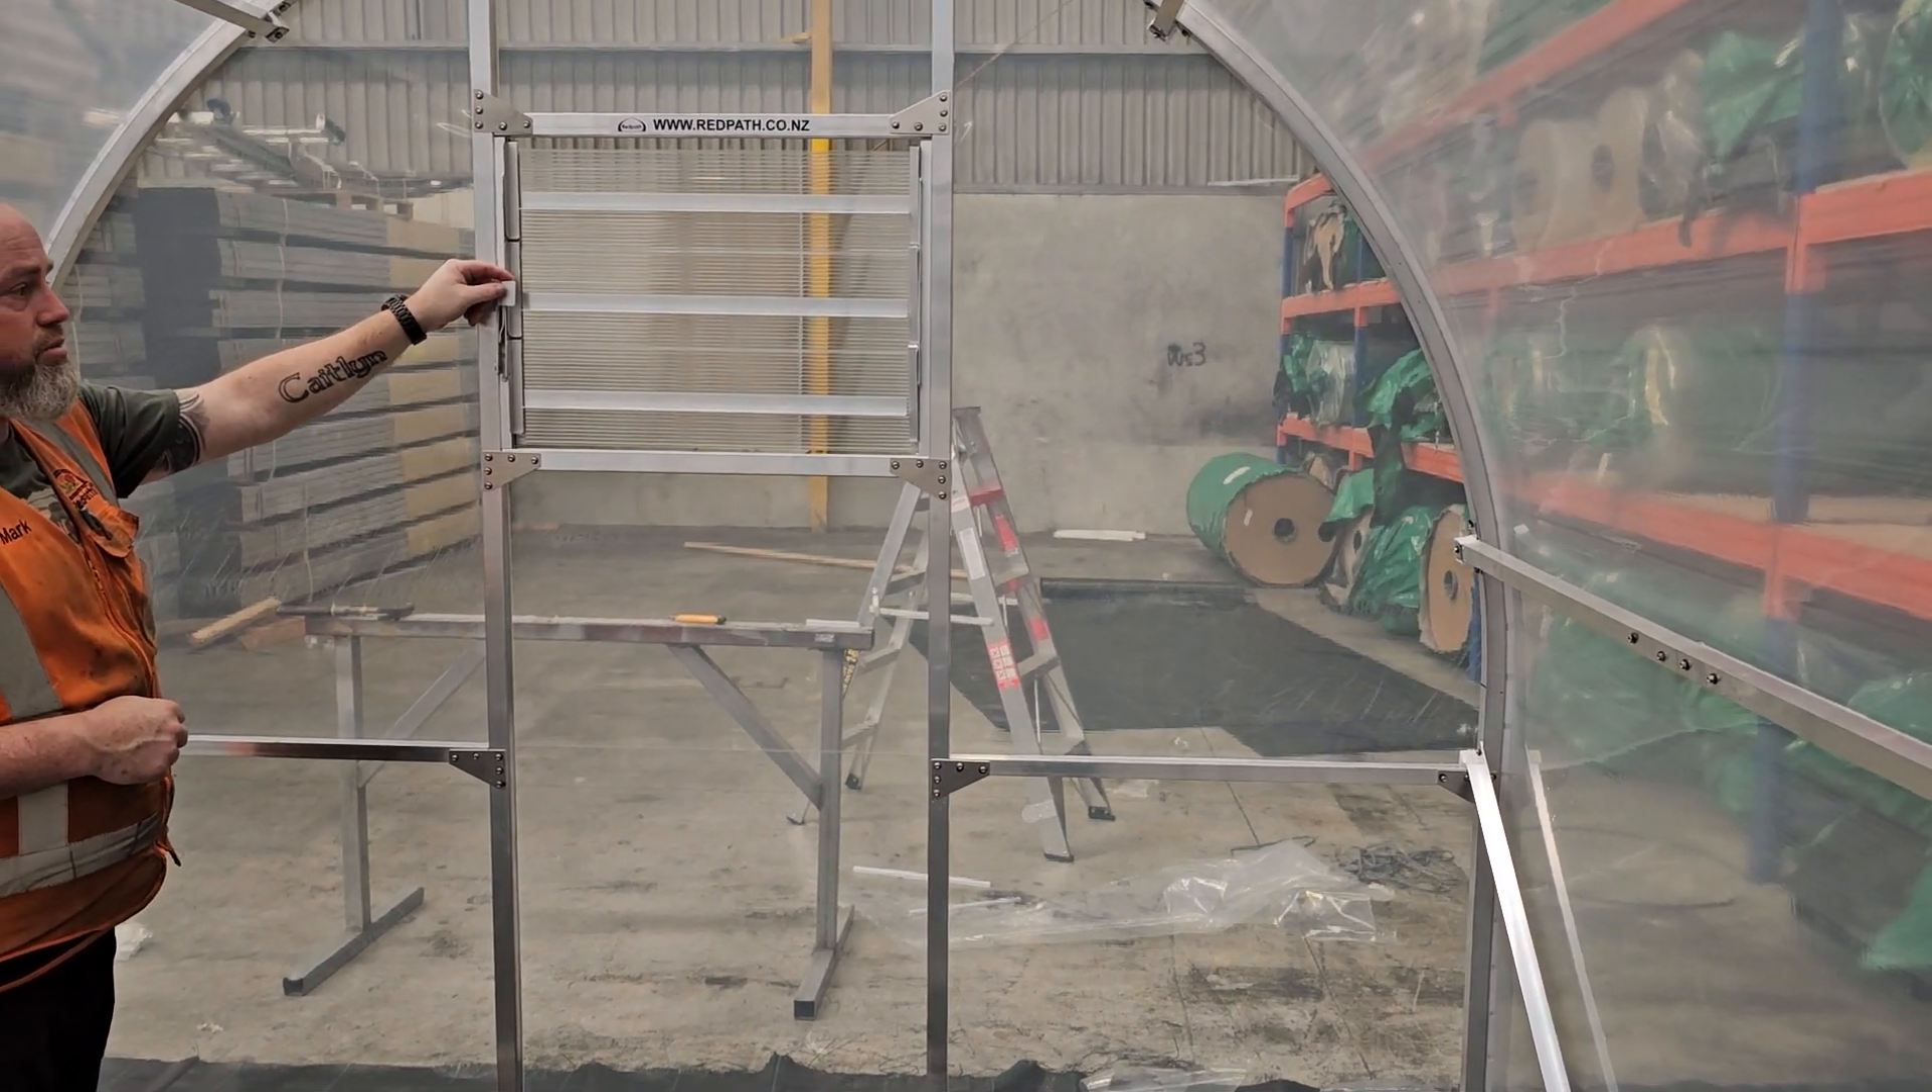Okay so here we have the three blade louver fitted into the rear wall.